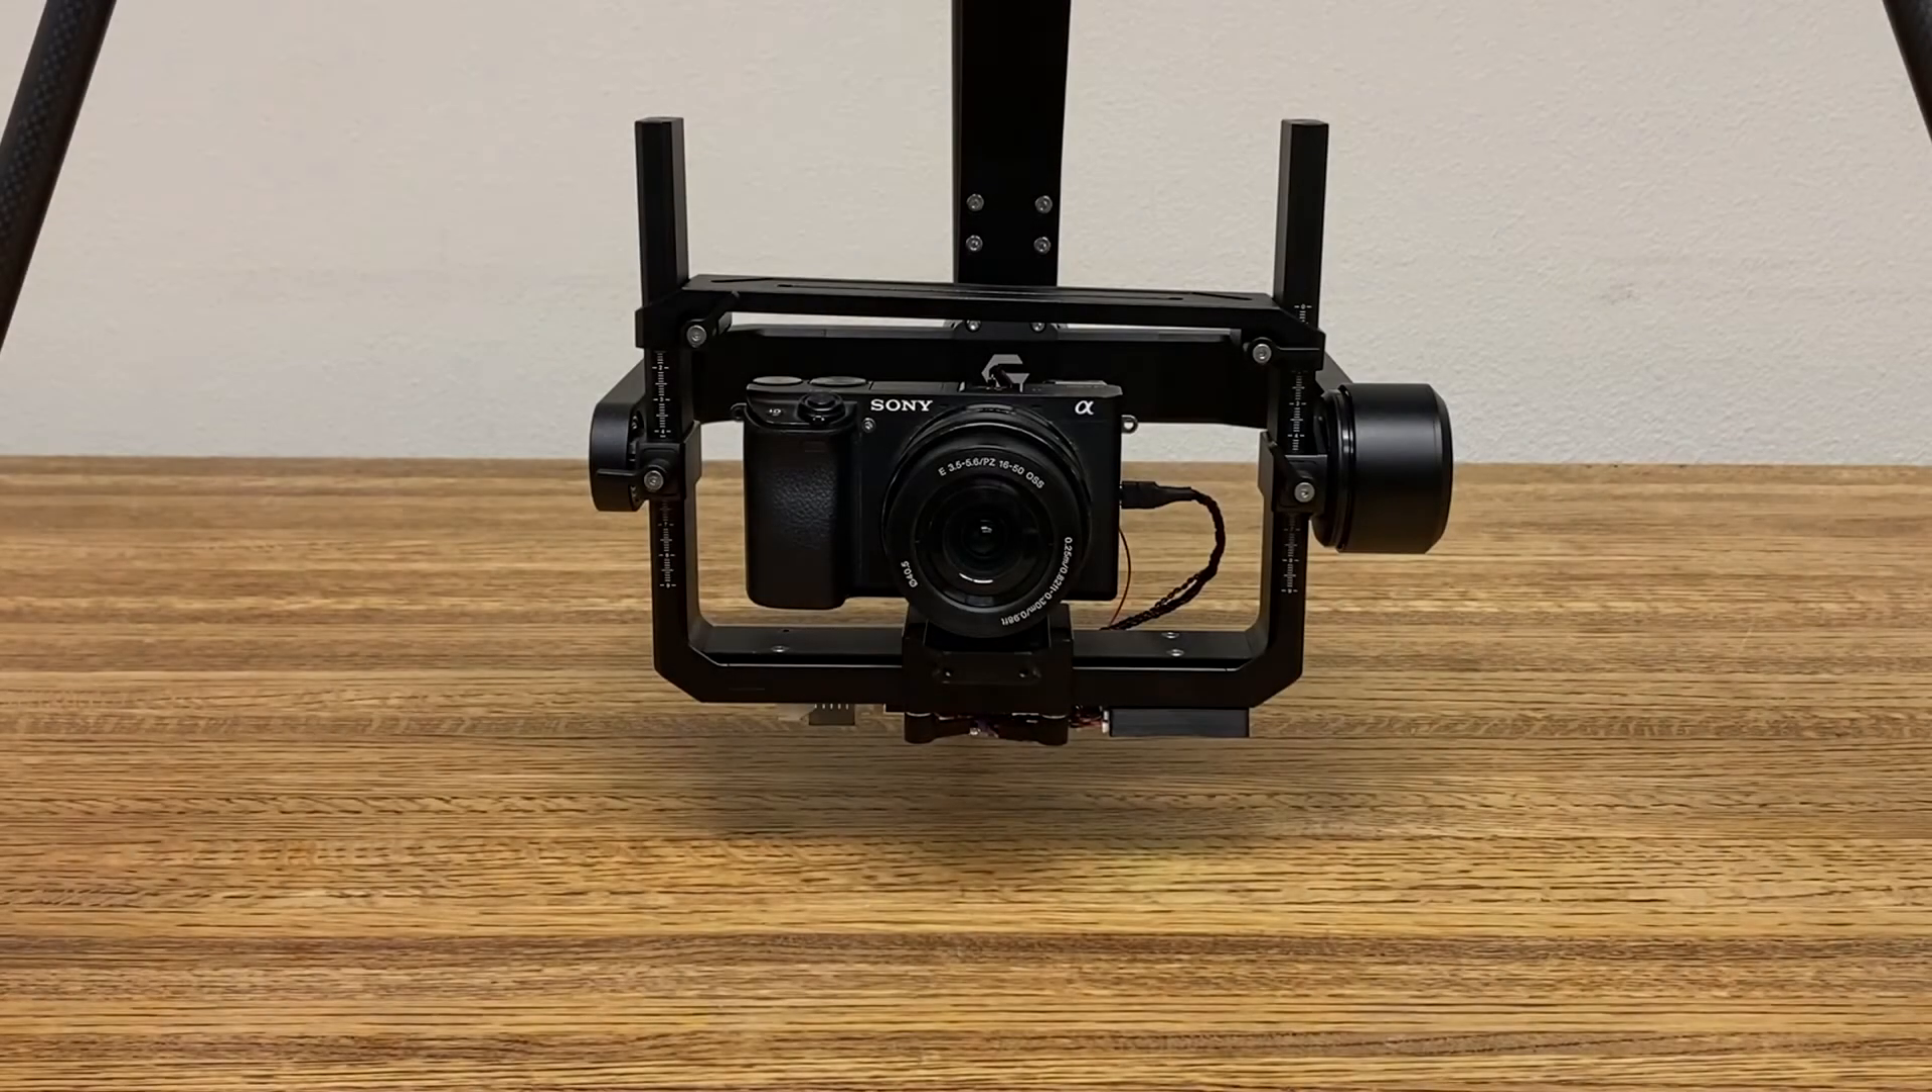And here we have our completed Sony camera integration on the Gremzy gimbal.